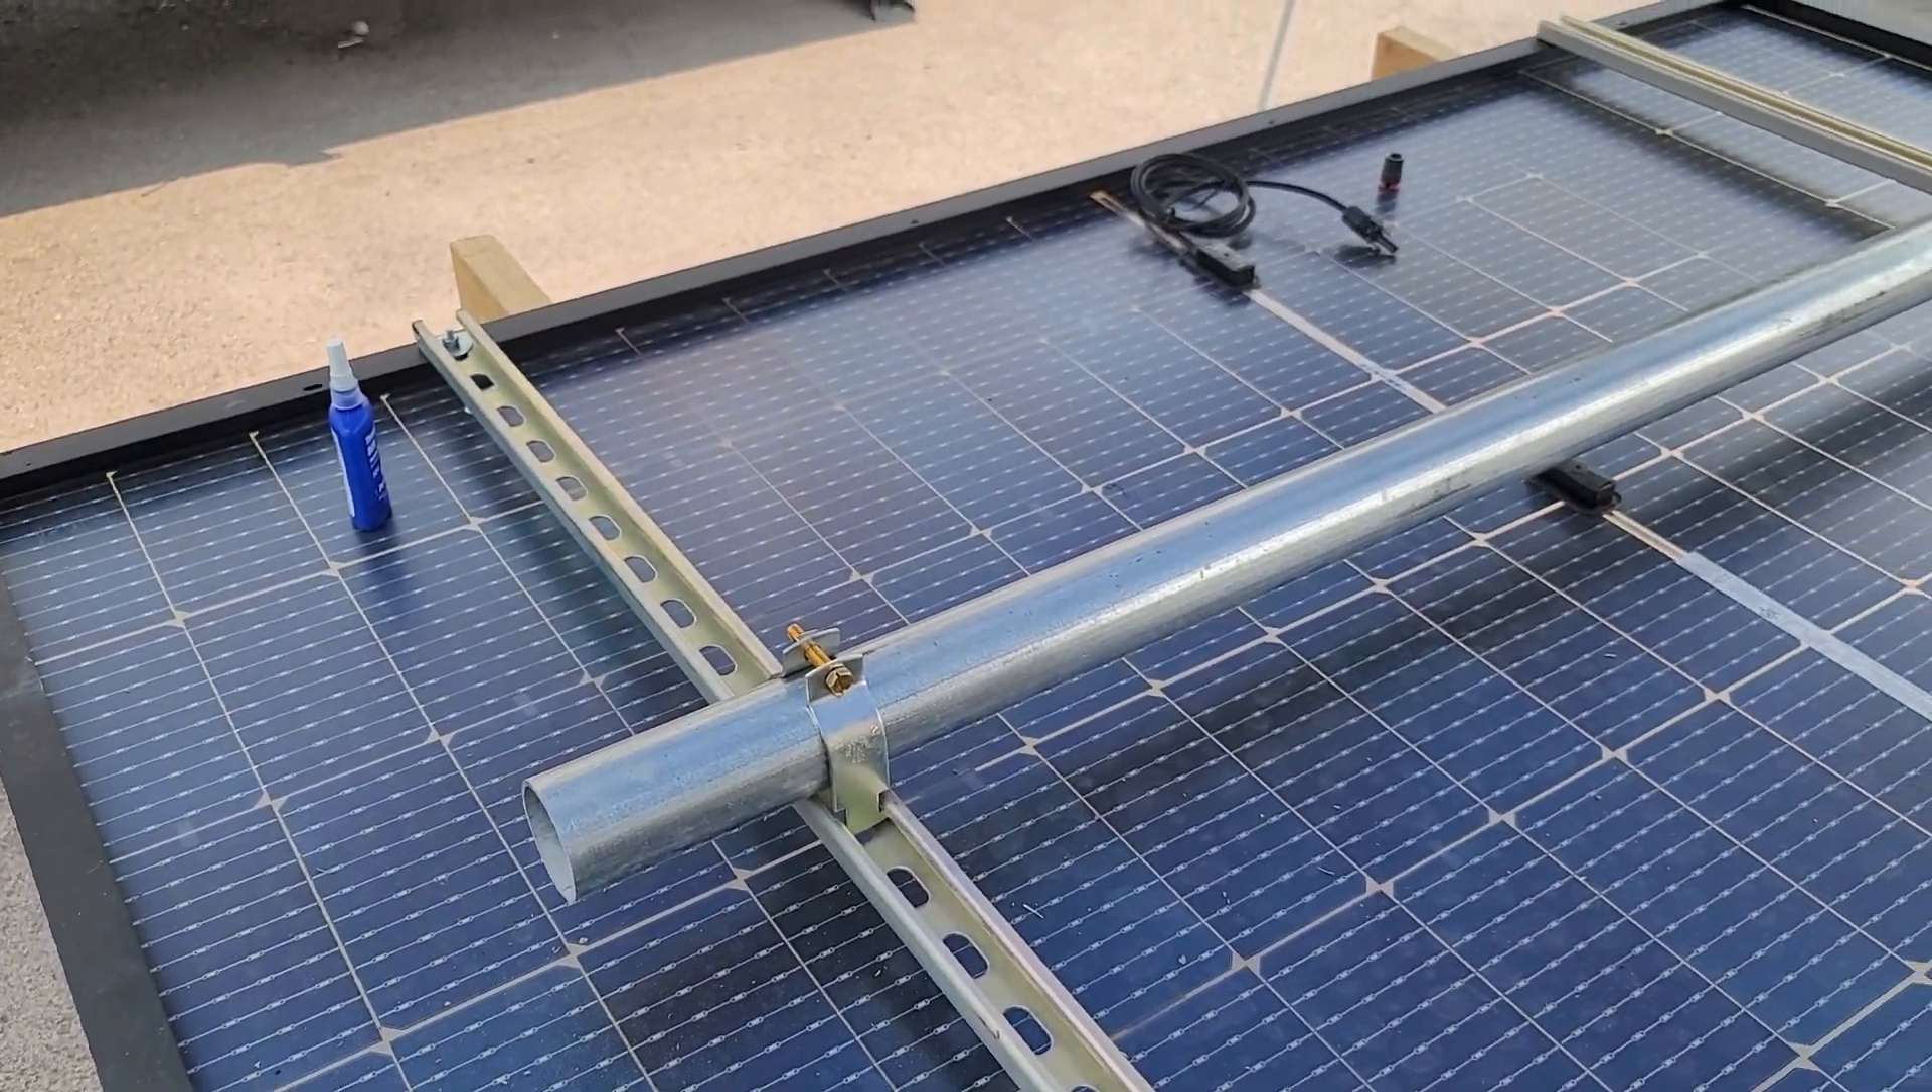You can see here one of the finished products of after putting on the unistrut as well as this three inch galvanized pipe and it's going to go on a top cap here that I'll show you in one second.